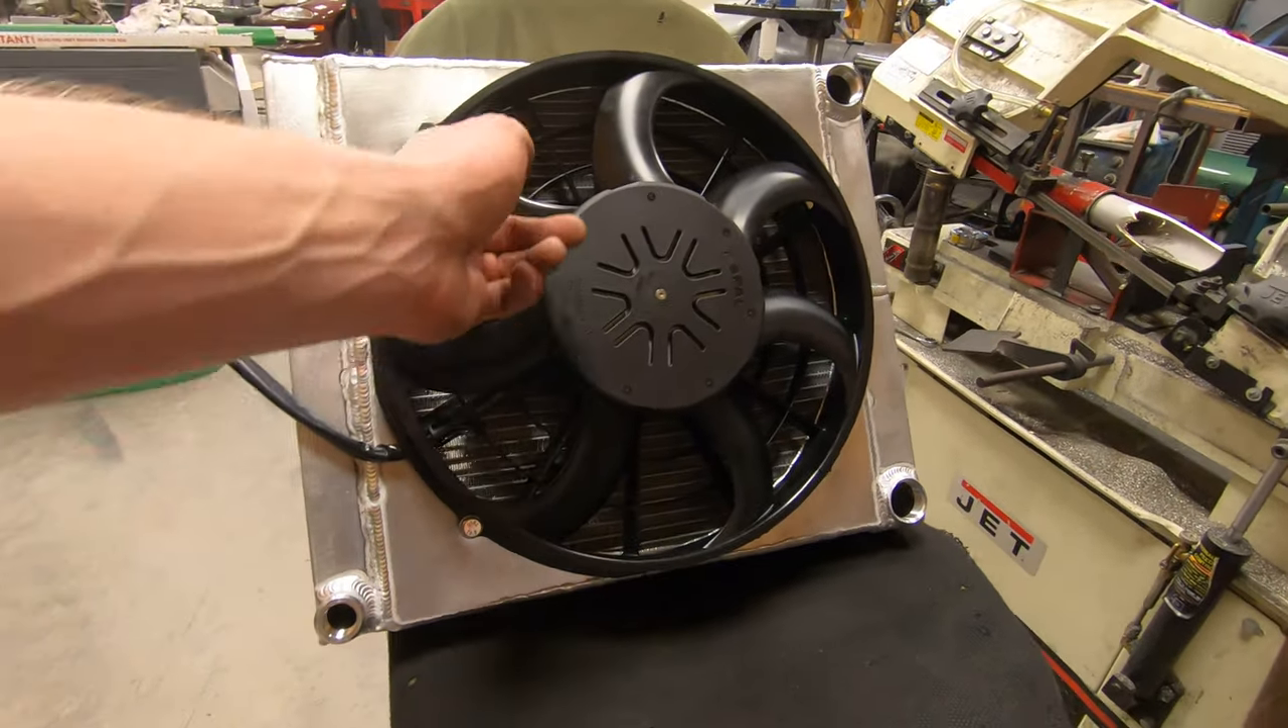And with that we have a shroud welded to a radiator and a fan fastened to that shroud.